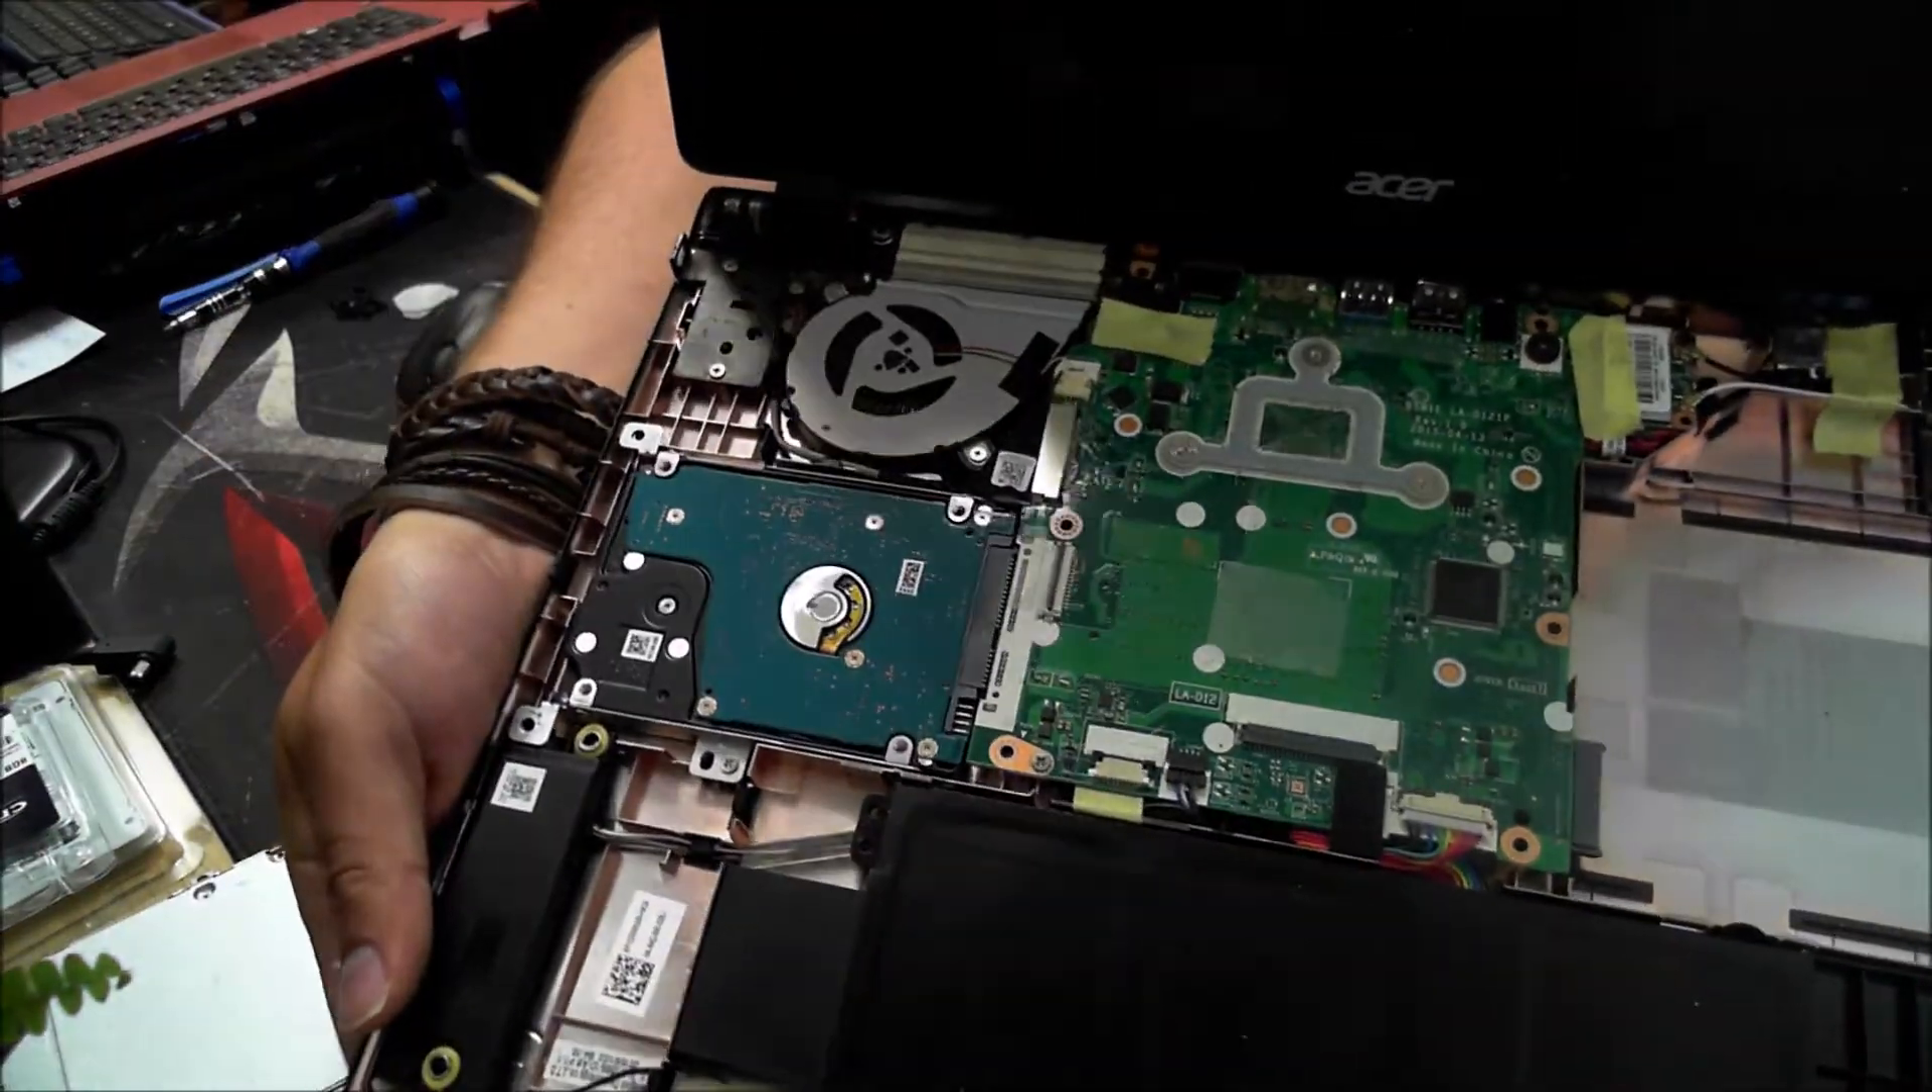And we are left with the exposed Acer laptop.